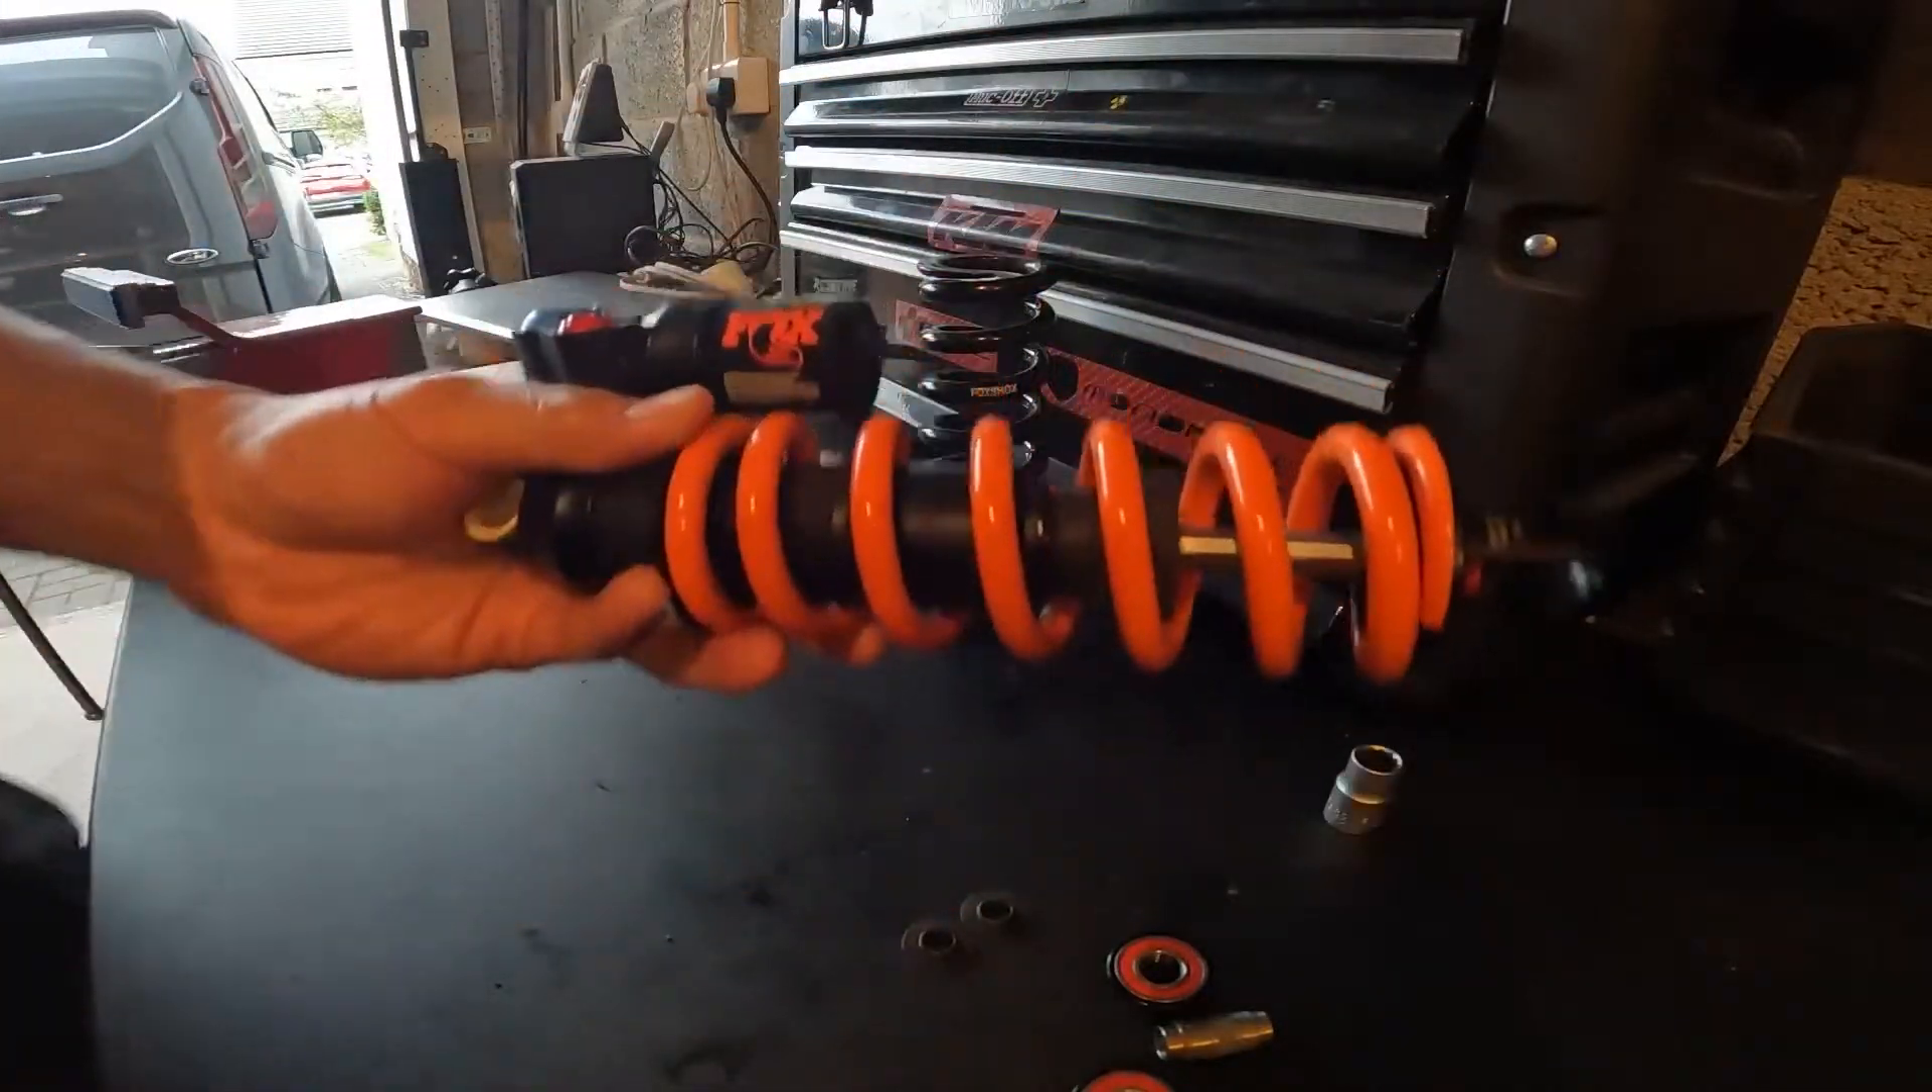There we have it. New spring on.